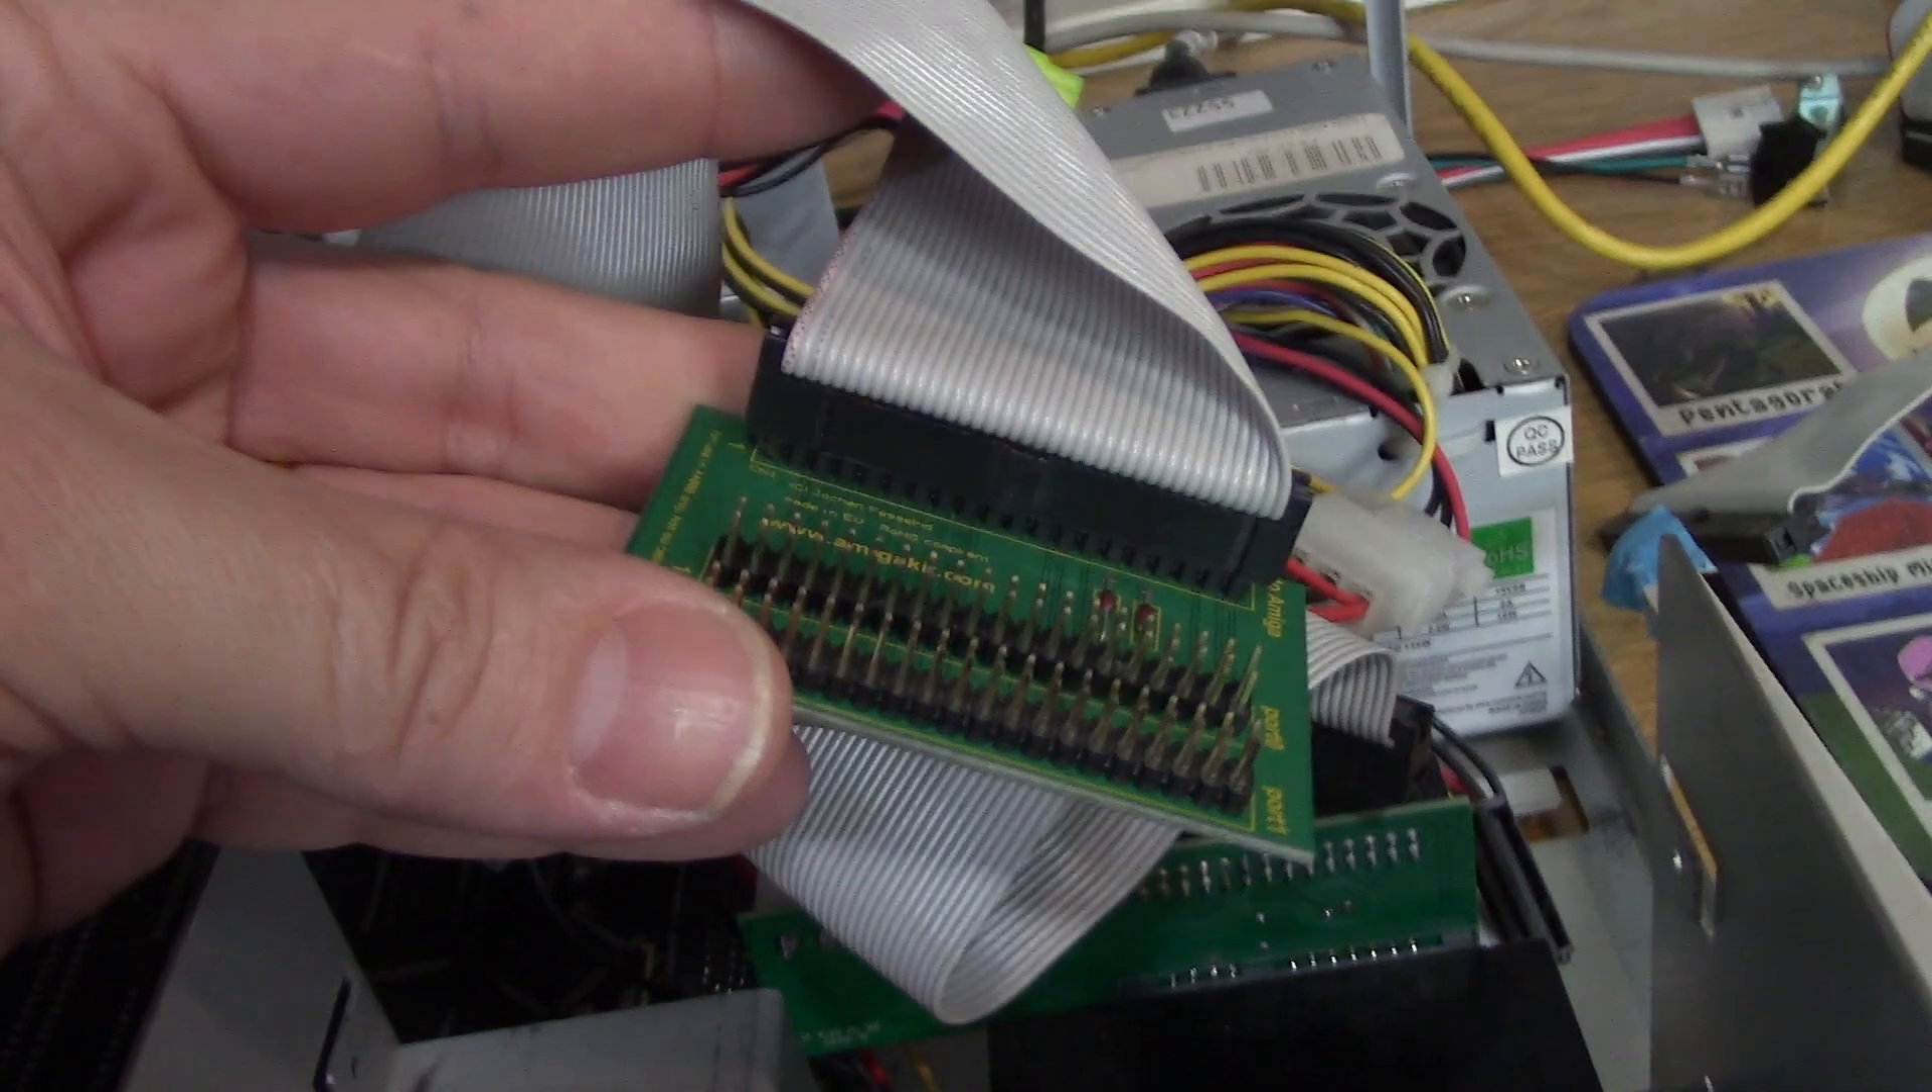So, I've got my IDE cable connected to the adapter now.